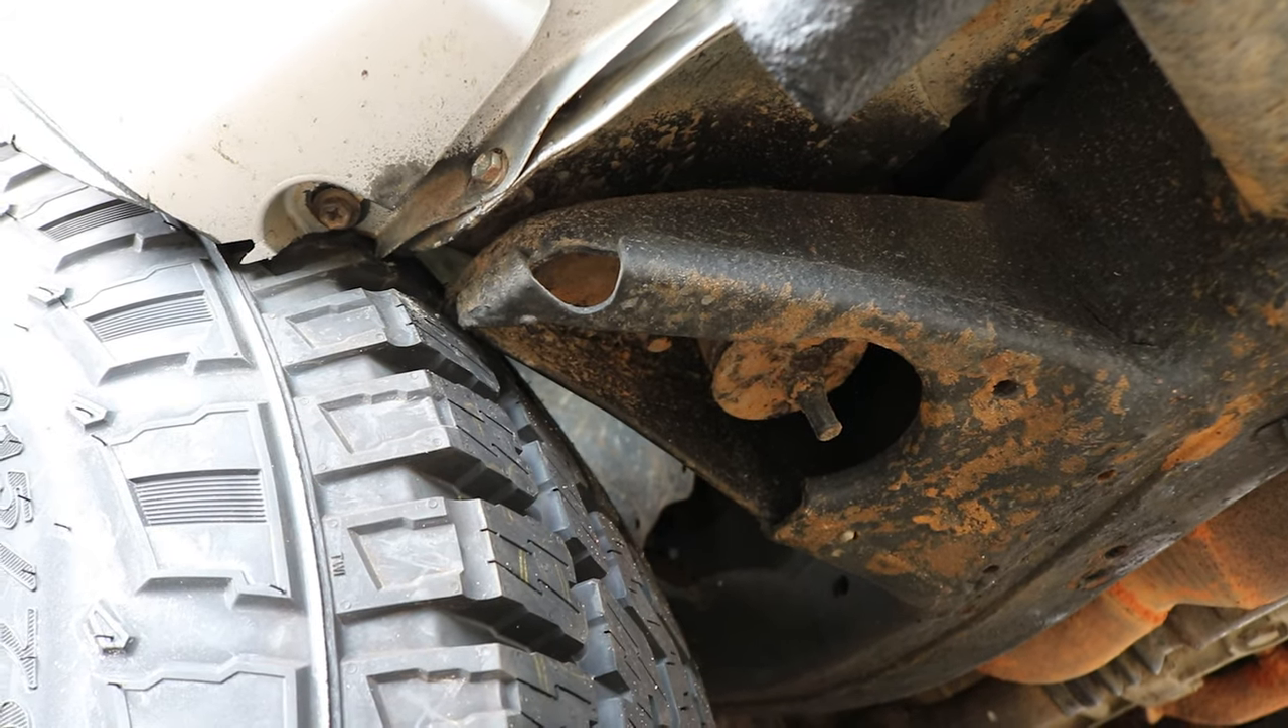Alright guys as you can see right there the tire is now touching the cabin mount.